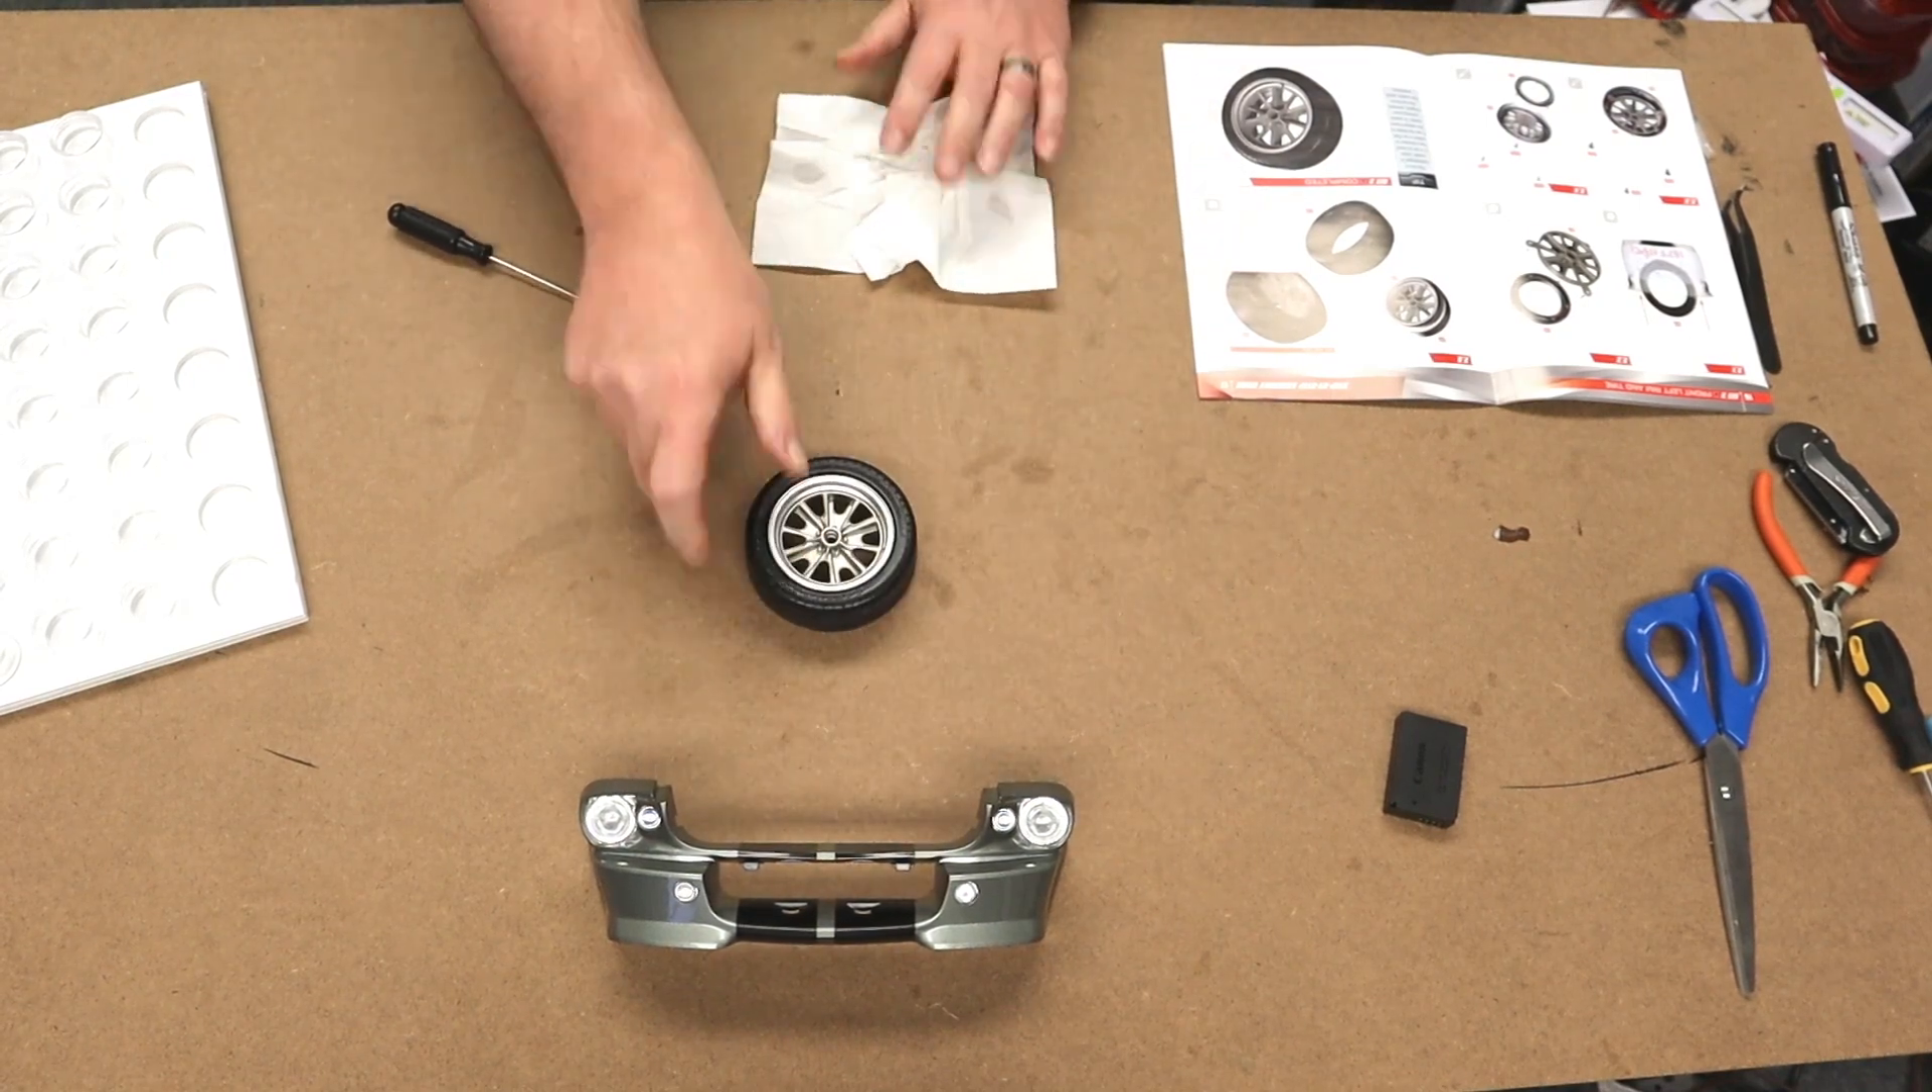And there's the completed tire with the rim. All set and ready to go.